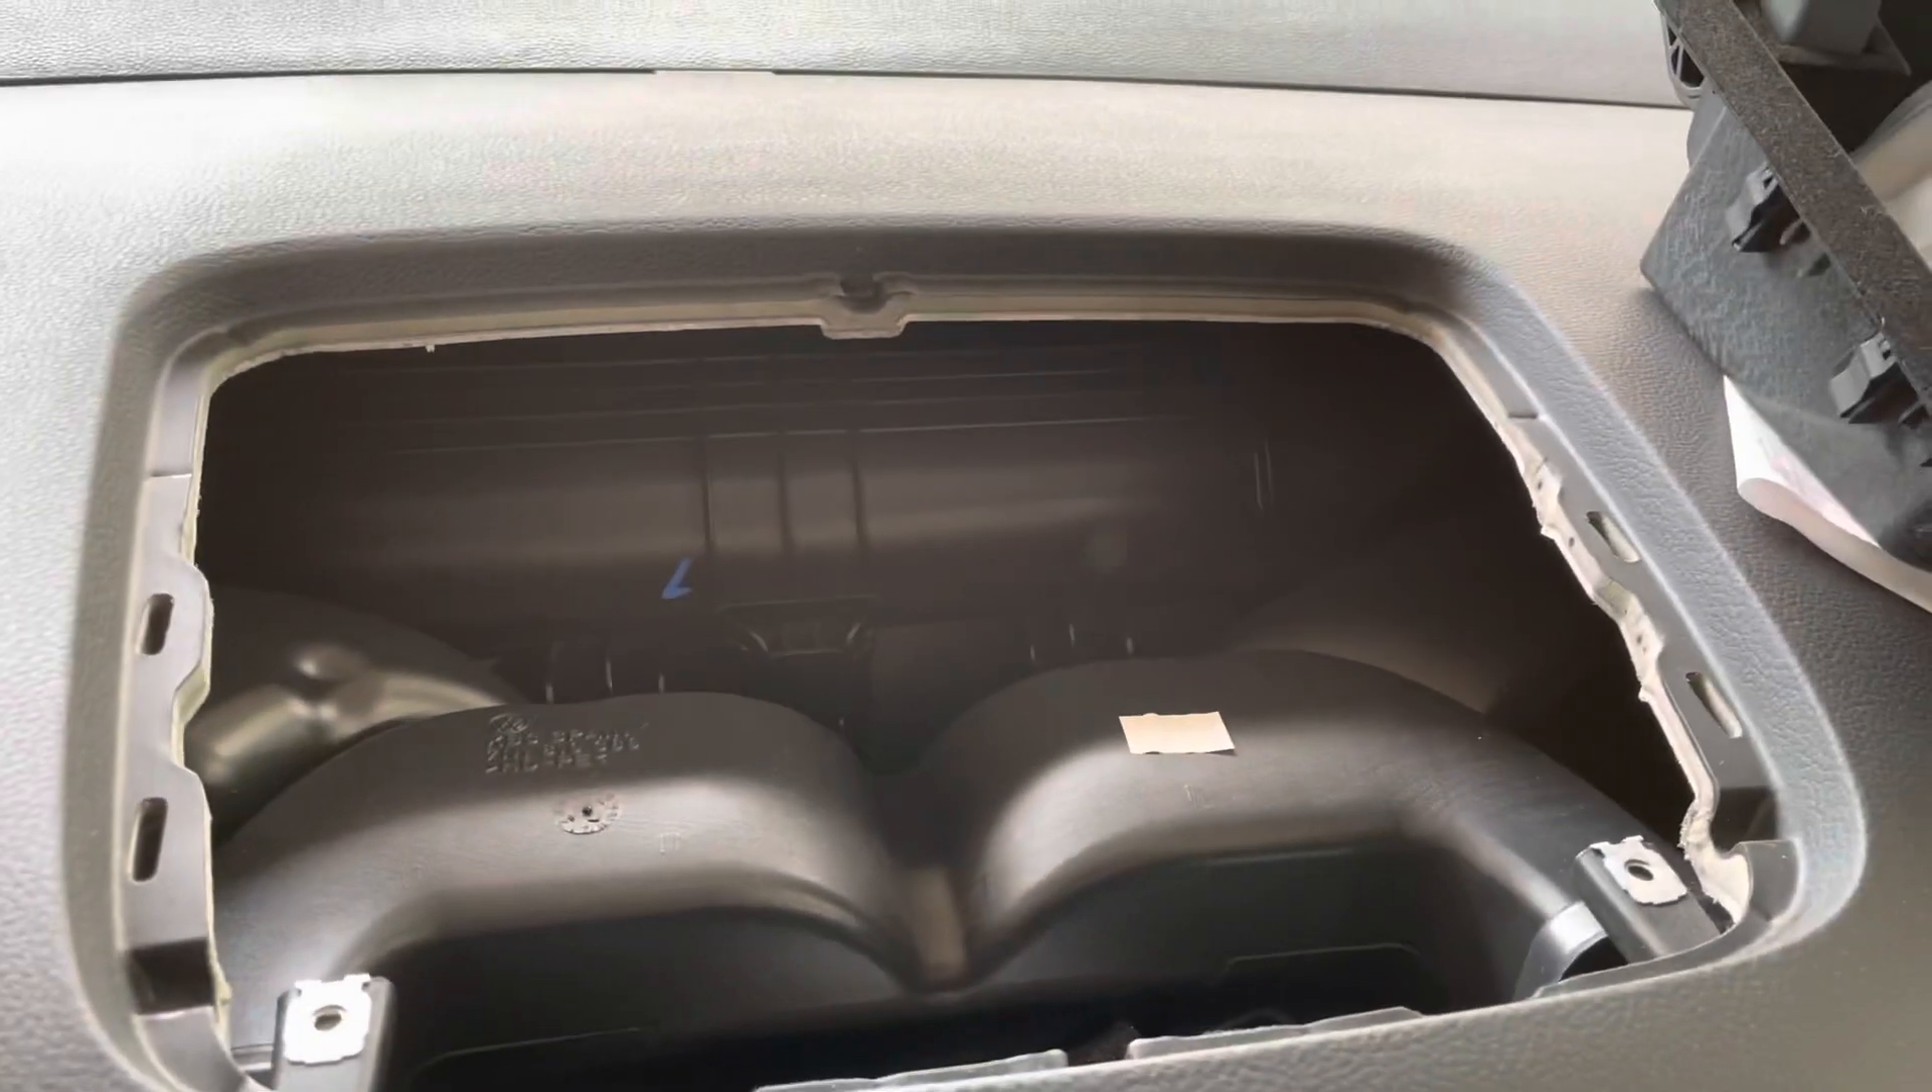So, die Lüftungsdüse habe ich komplett ausgebaut.